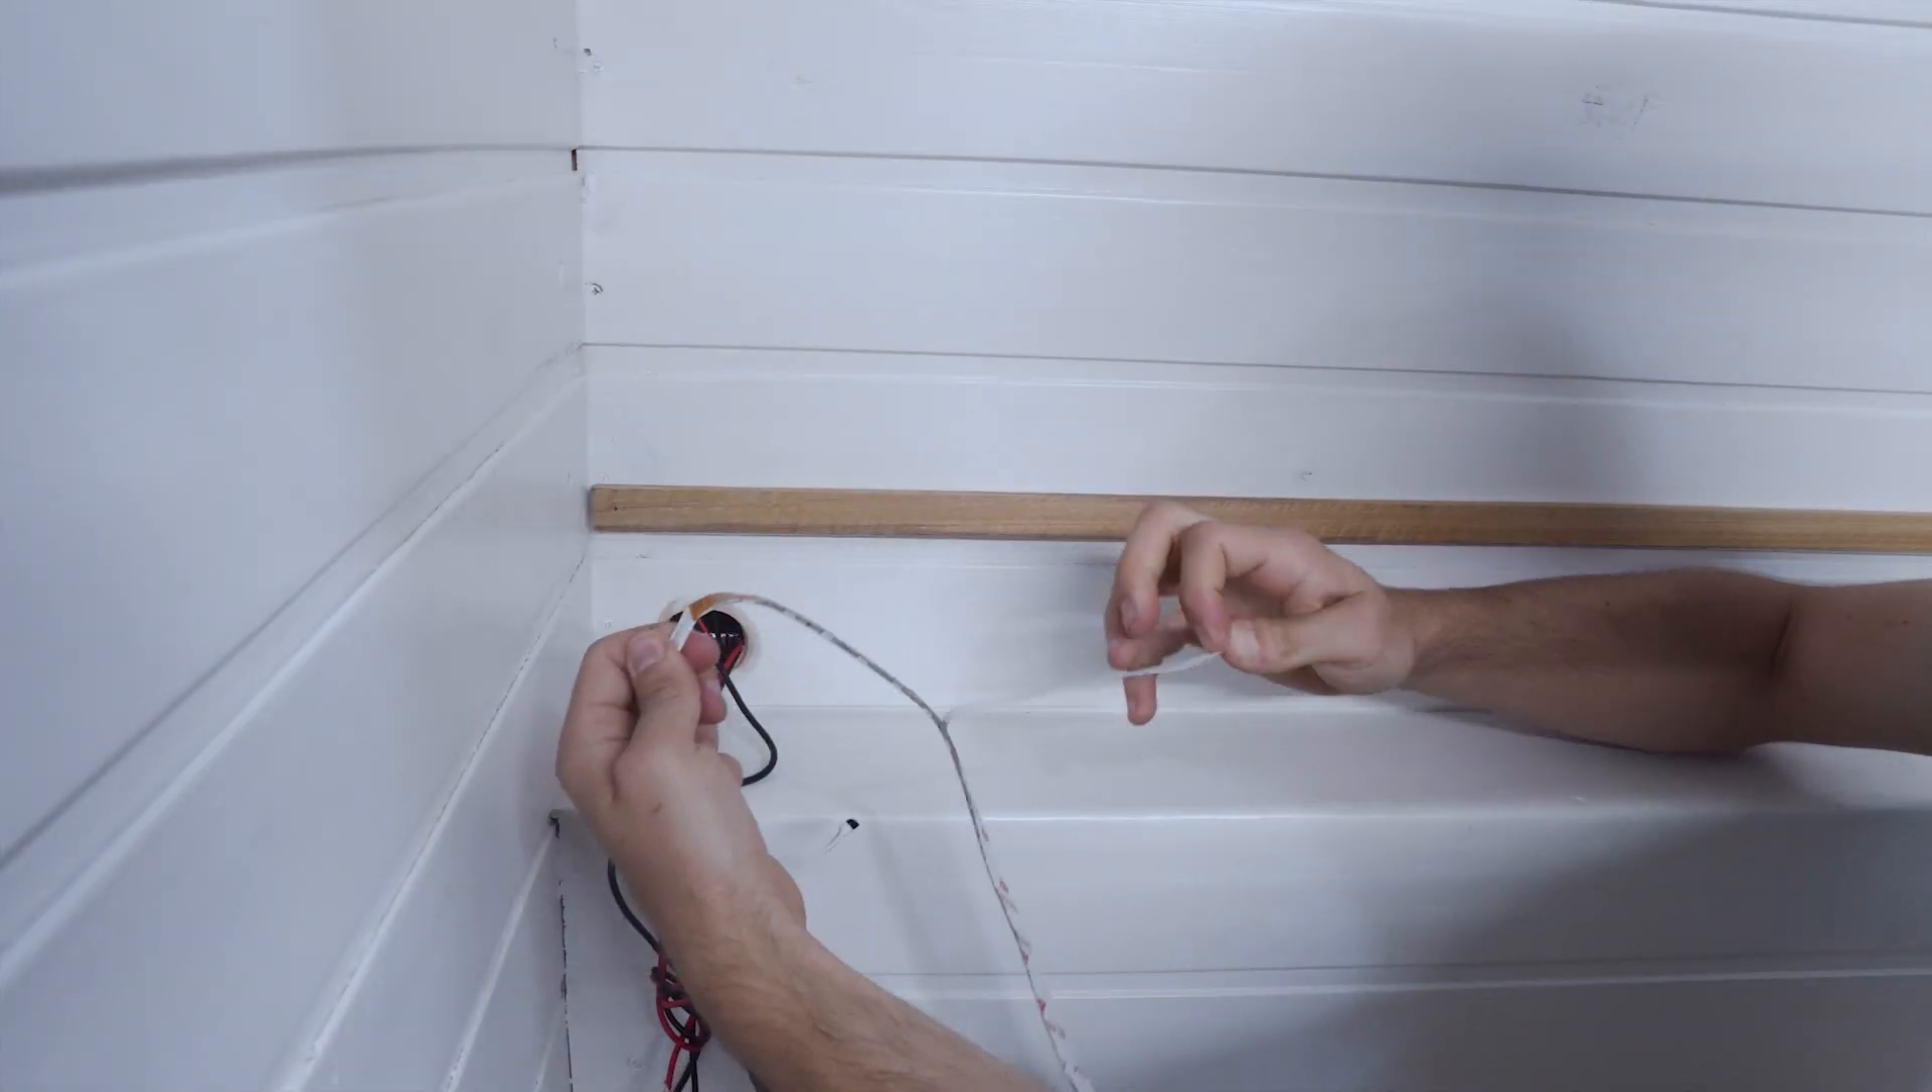Com a ripa de madeira no lugar A gente já pode começar a posicionar a fita de LED.